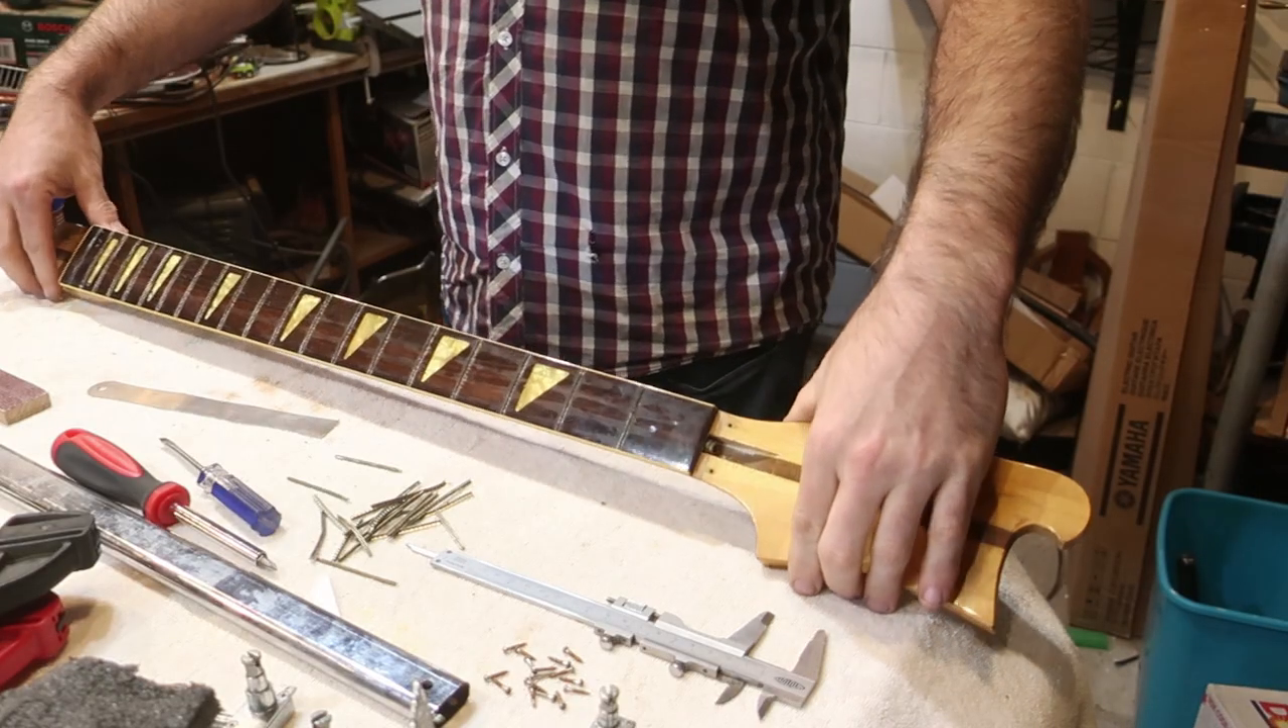The frets are out and we are looking good.